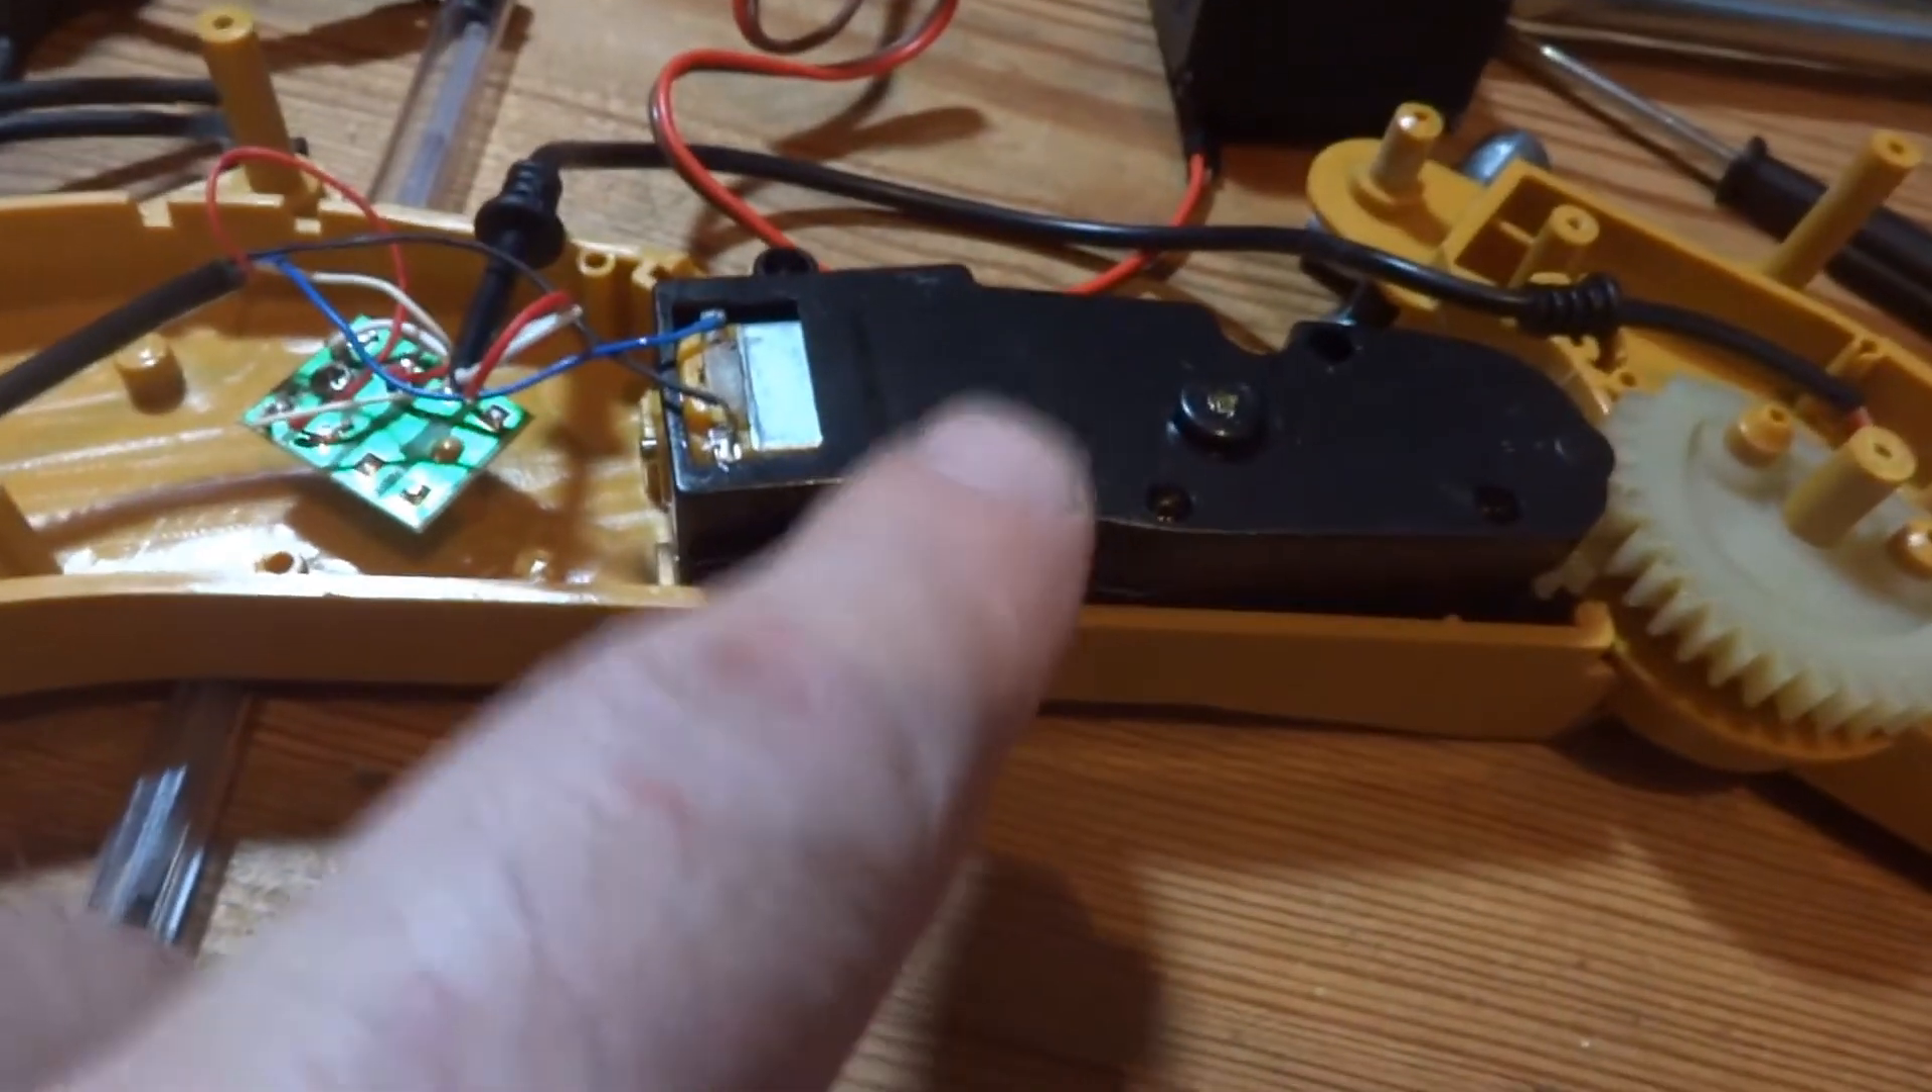Right then now that we've removed the boom and we've split the two halves of the boom cases we can see the little gearboxes inside and it's these uh gearboxes that have in fact gone.